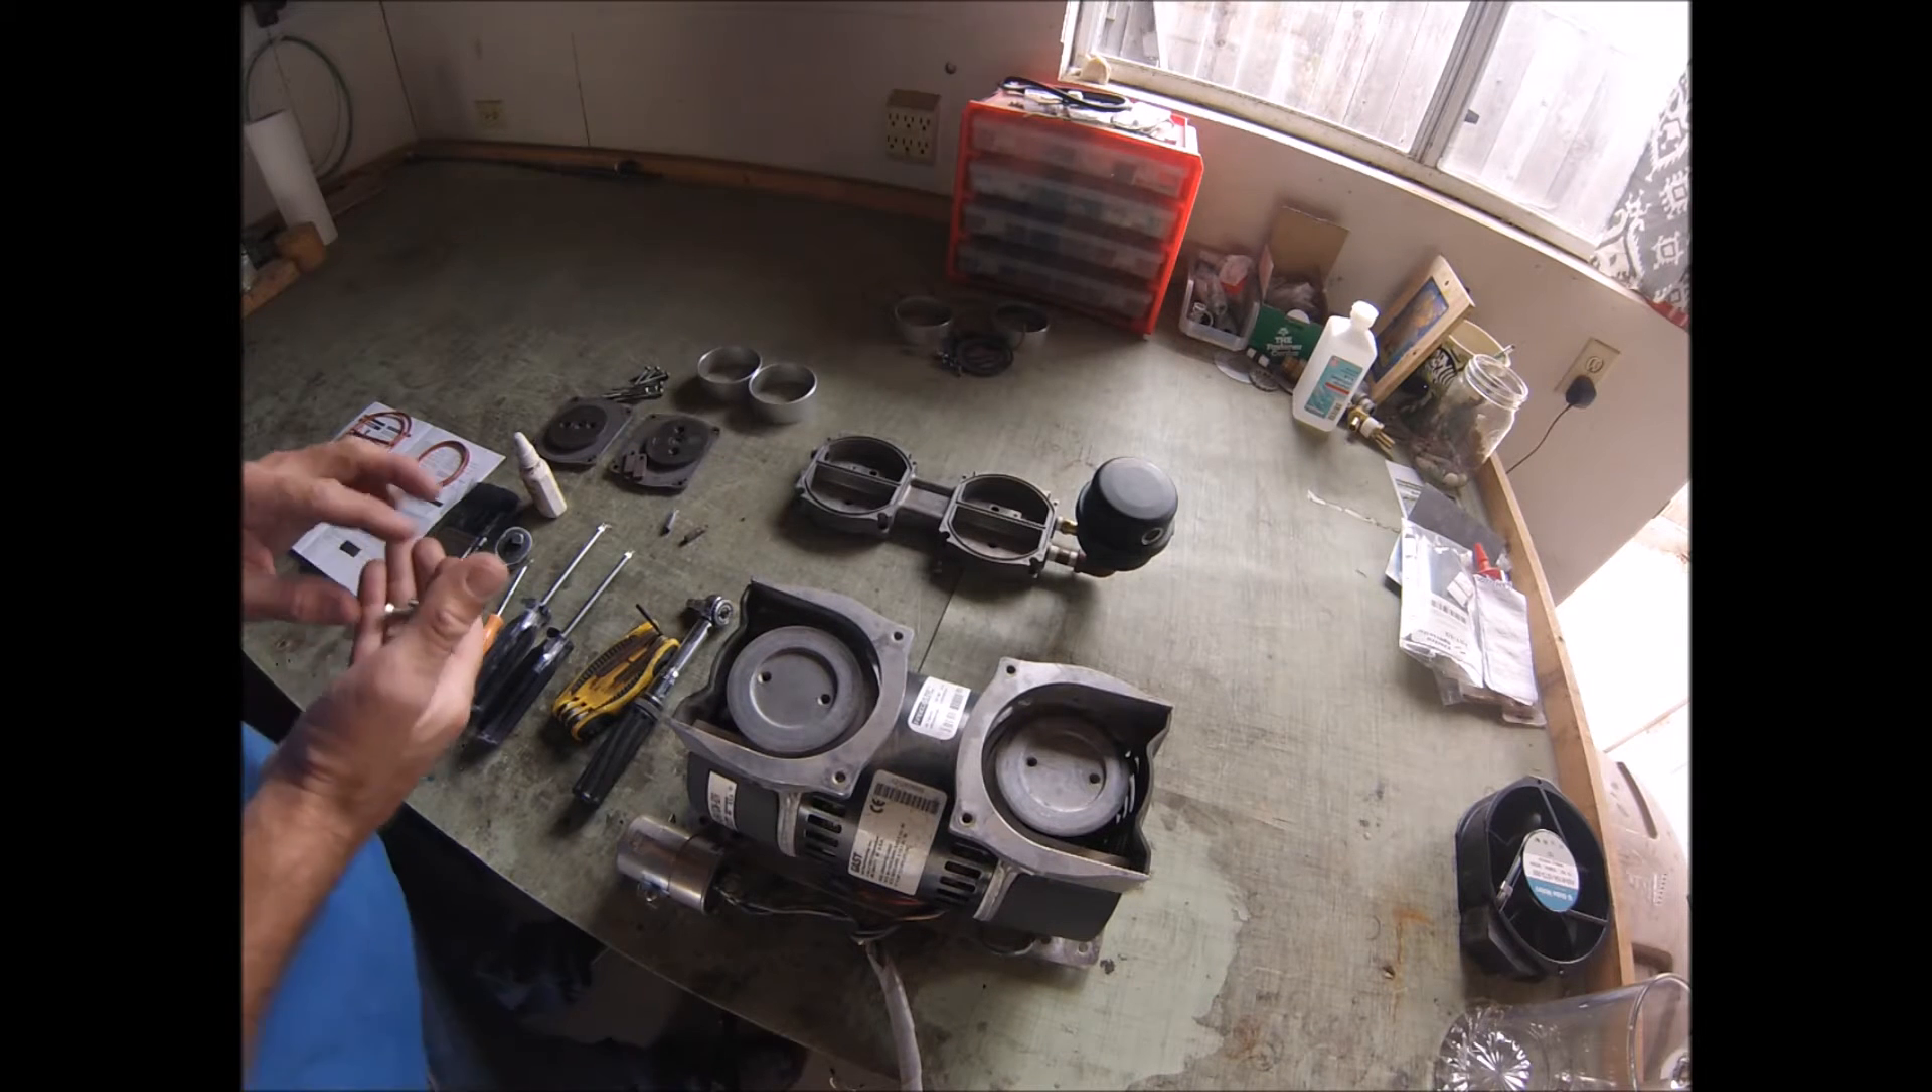So now that we've got the compressor disassembled, we're going to go ahead and start rebuilding it.